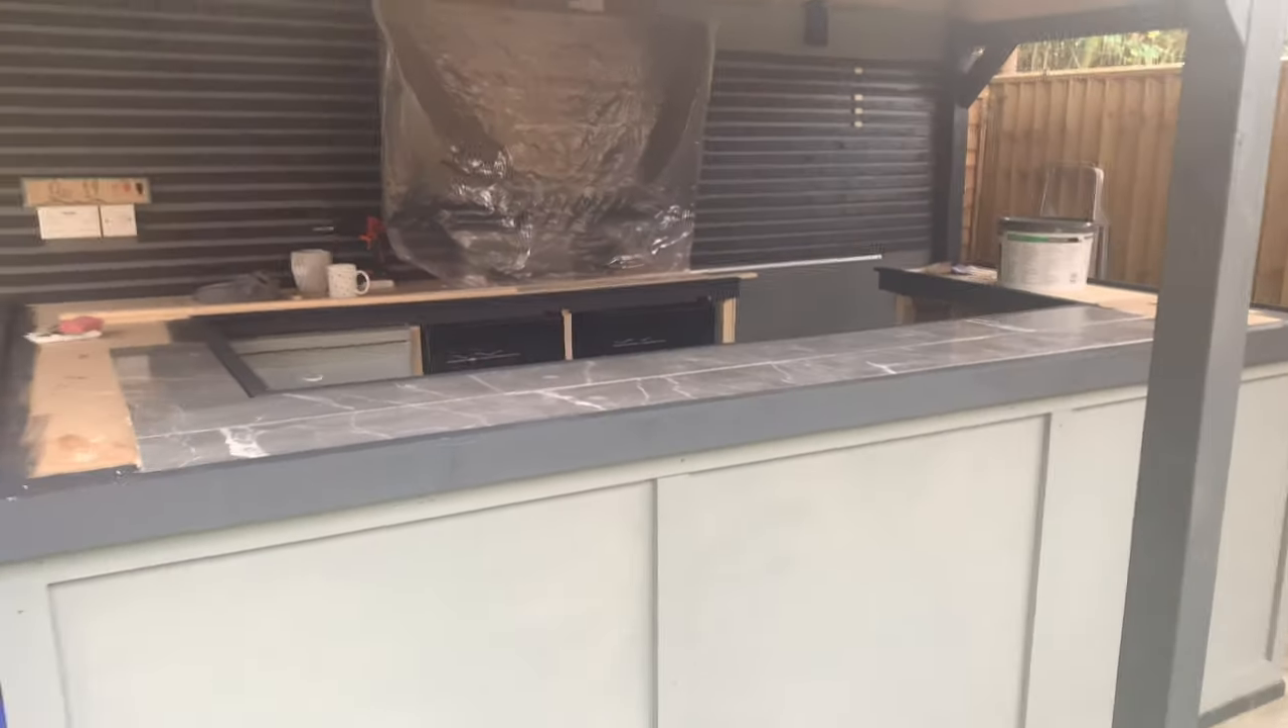He has started to put the tiles in on this middle bit obviously they just need grouting.